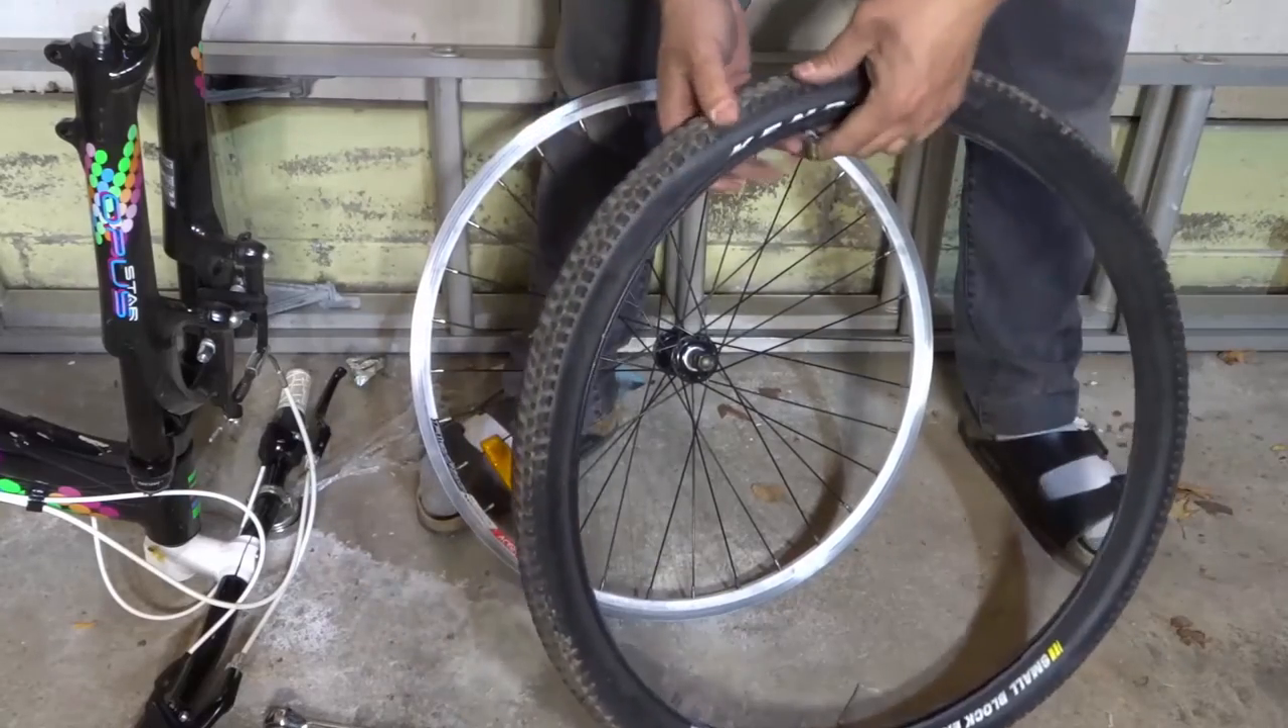But as you can see, I've removed the tire from the rim on the bike.